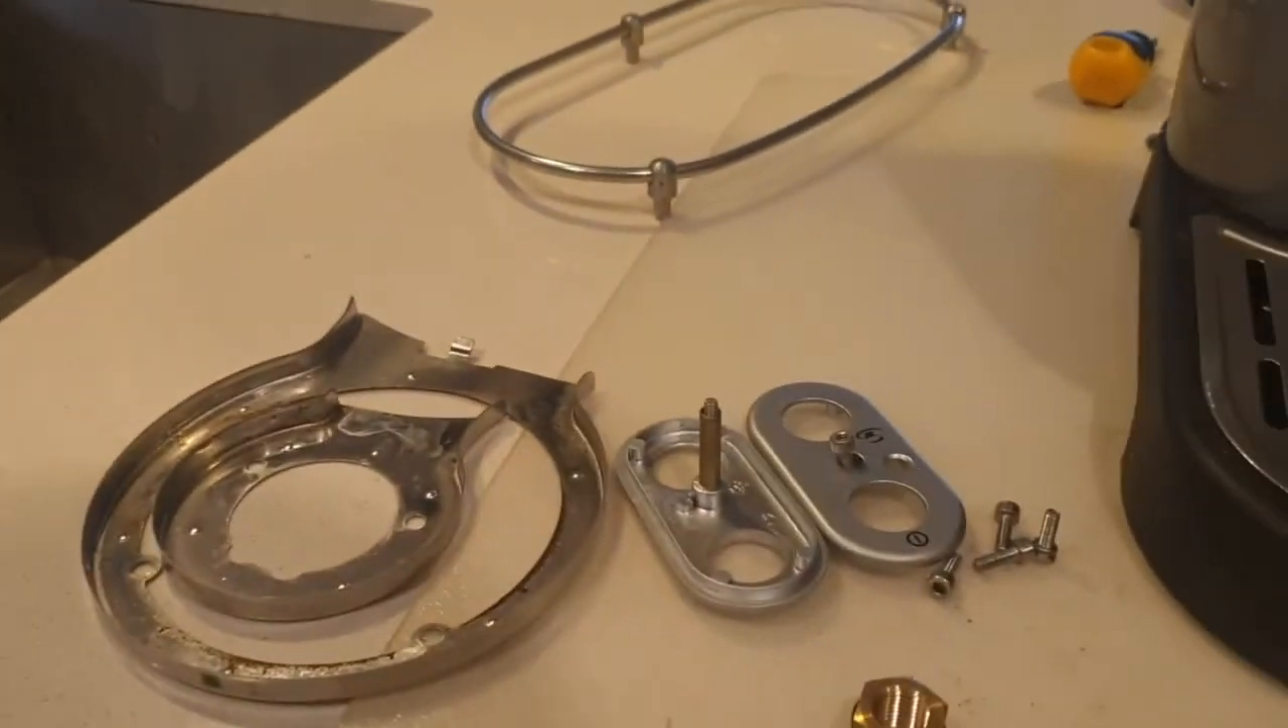So I got the little bolts off.